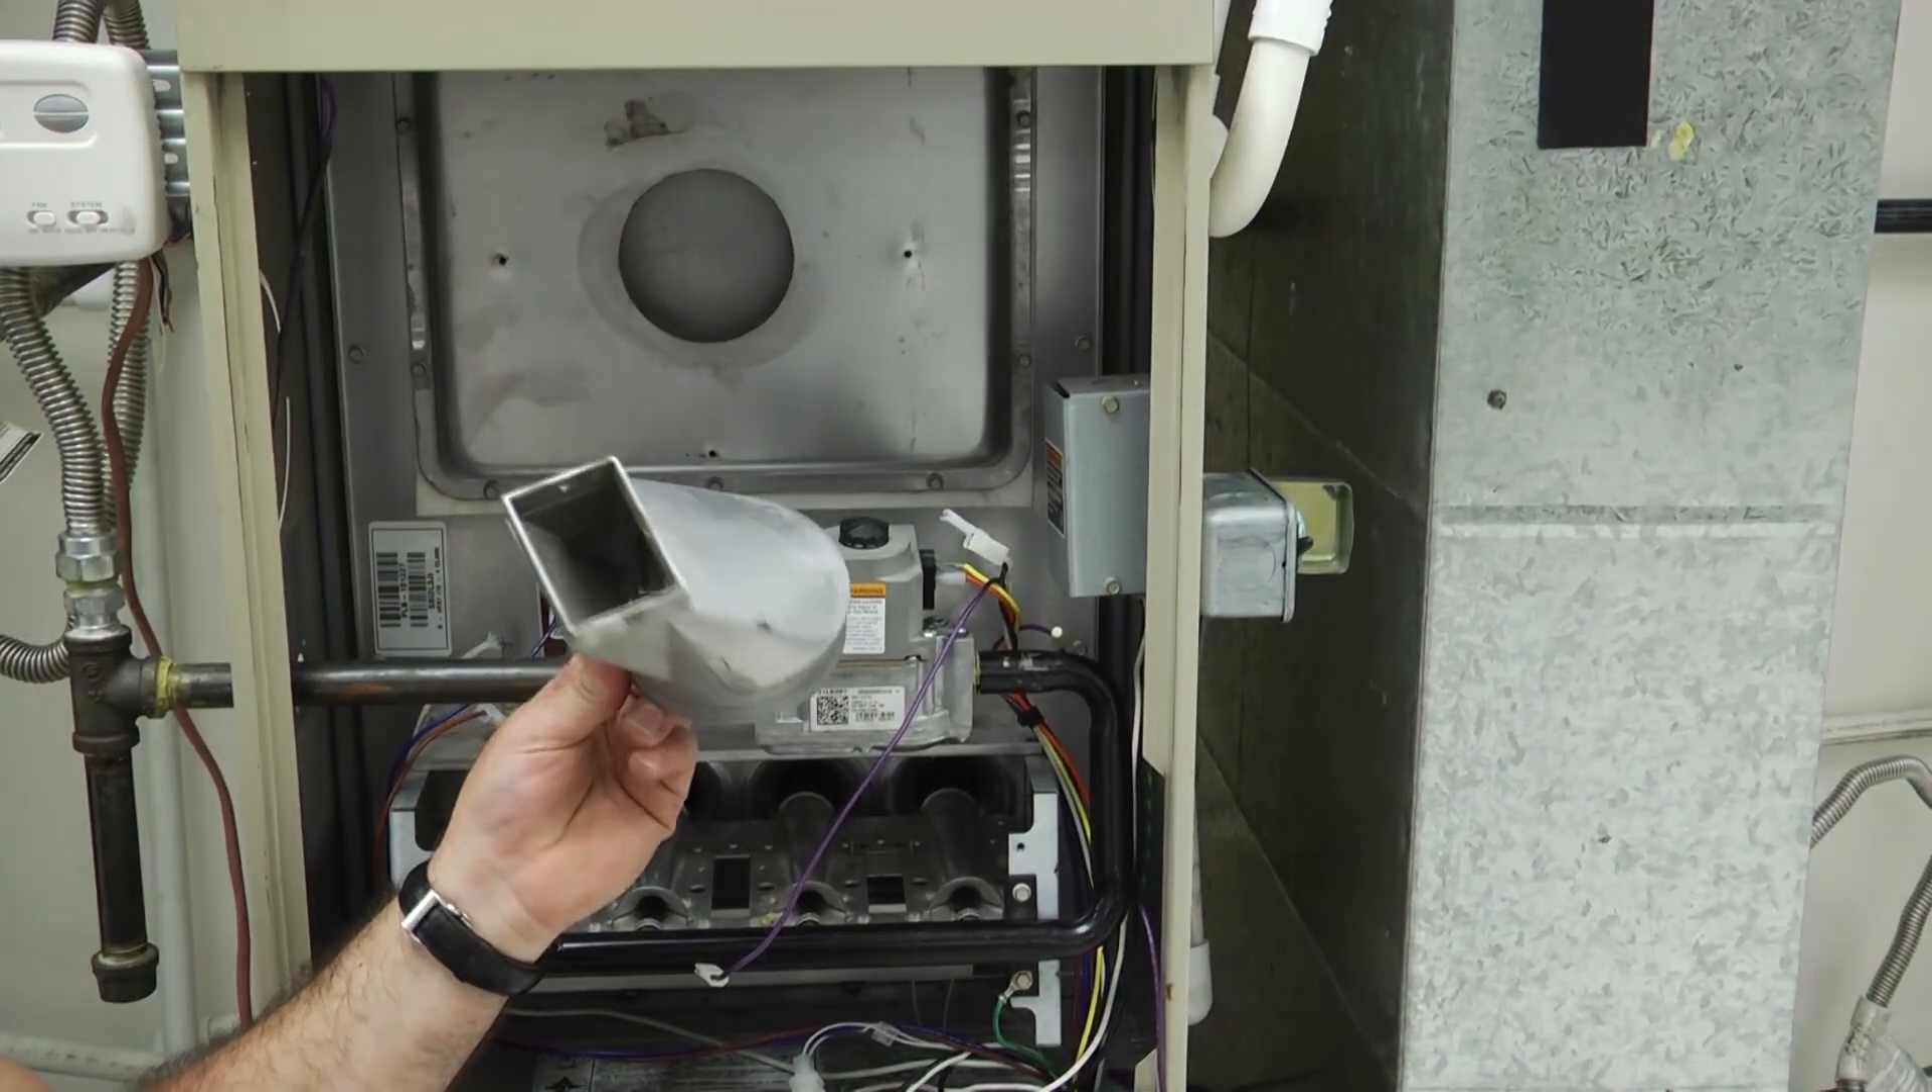Again, notice I took the vent adapter off as well.